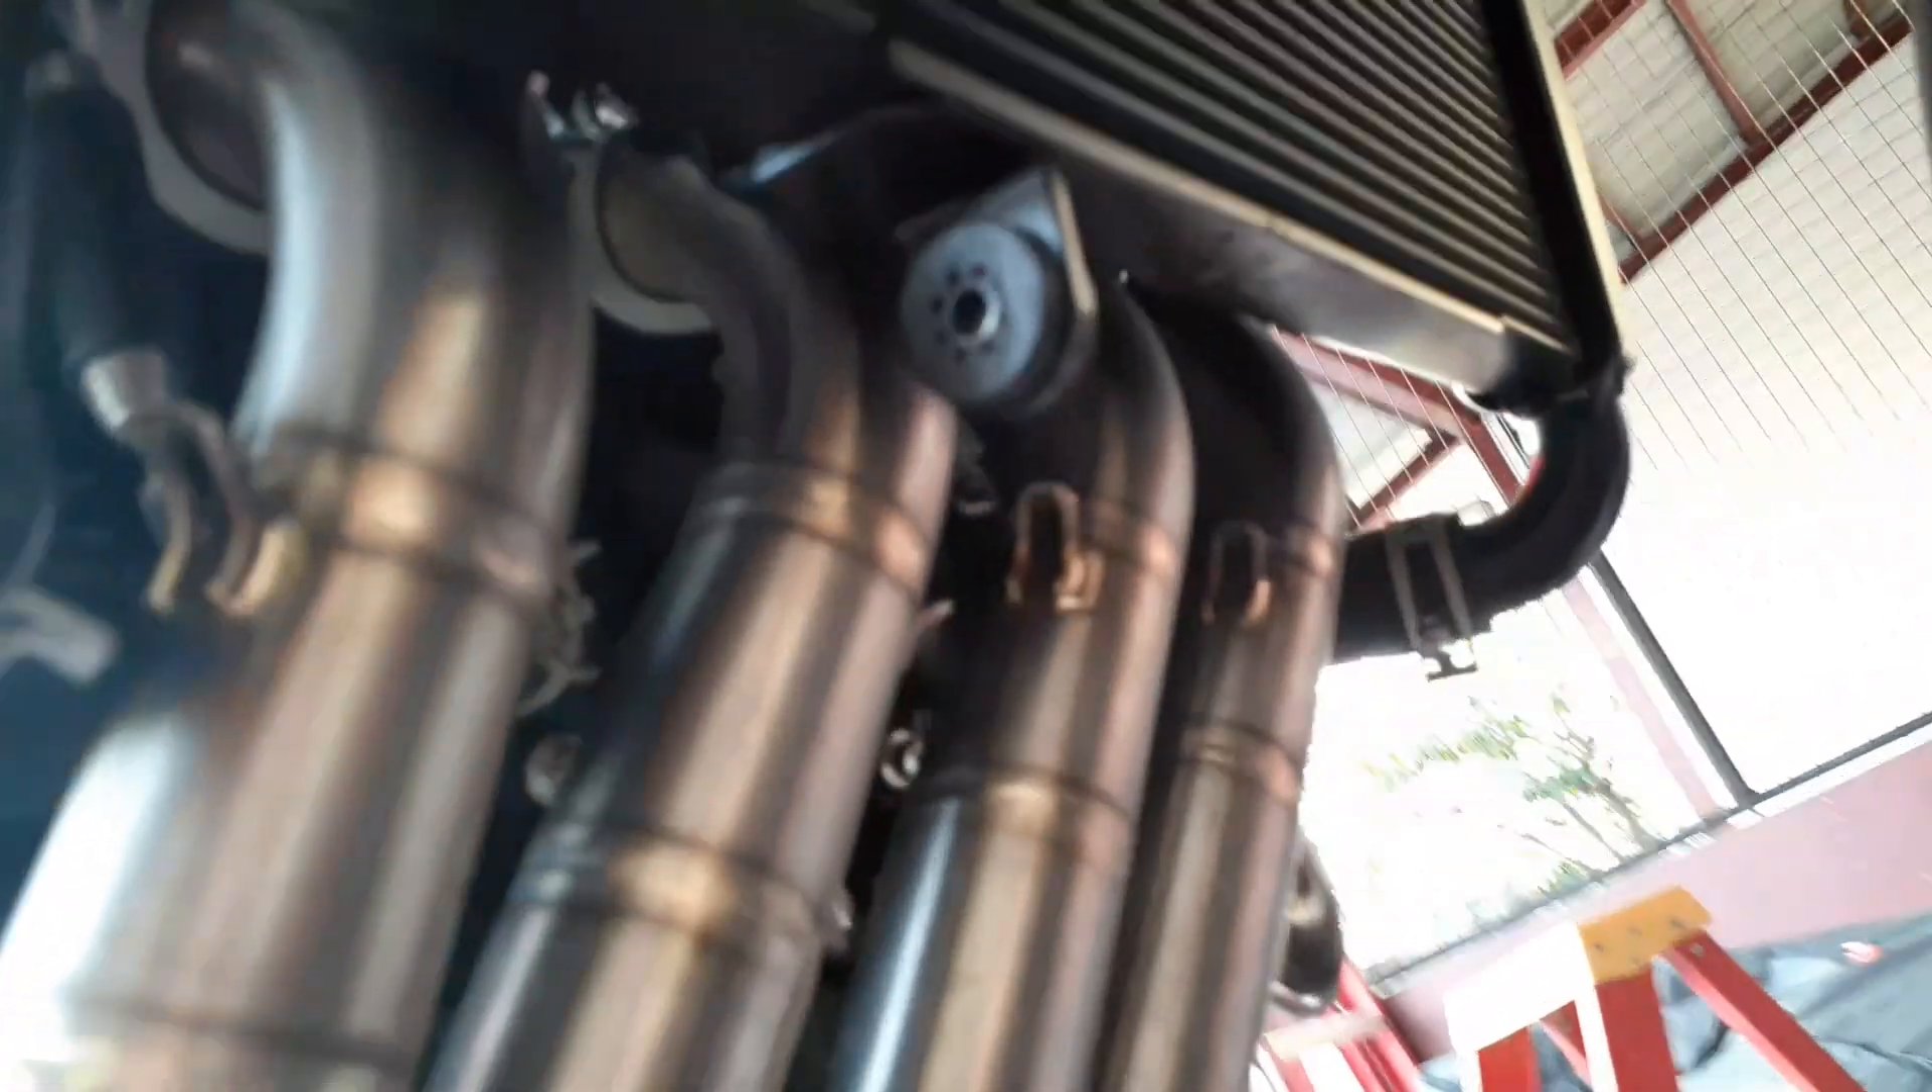So, nakabit na natin Yung headers guys.